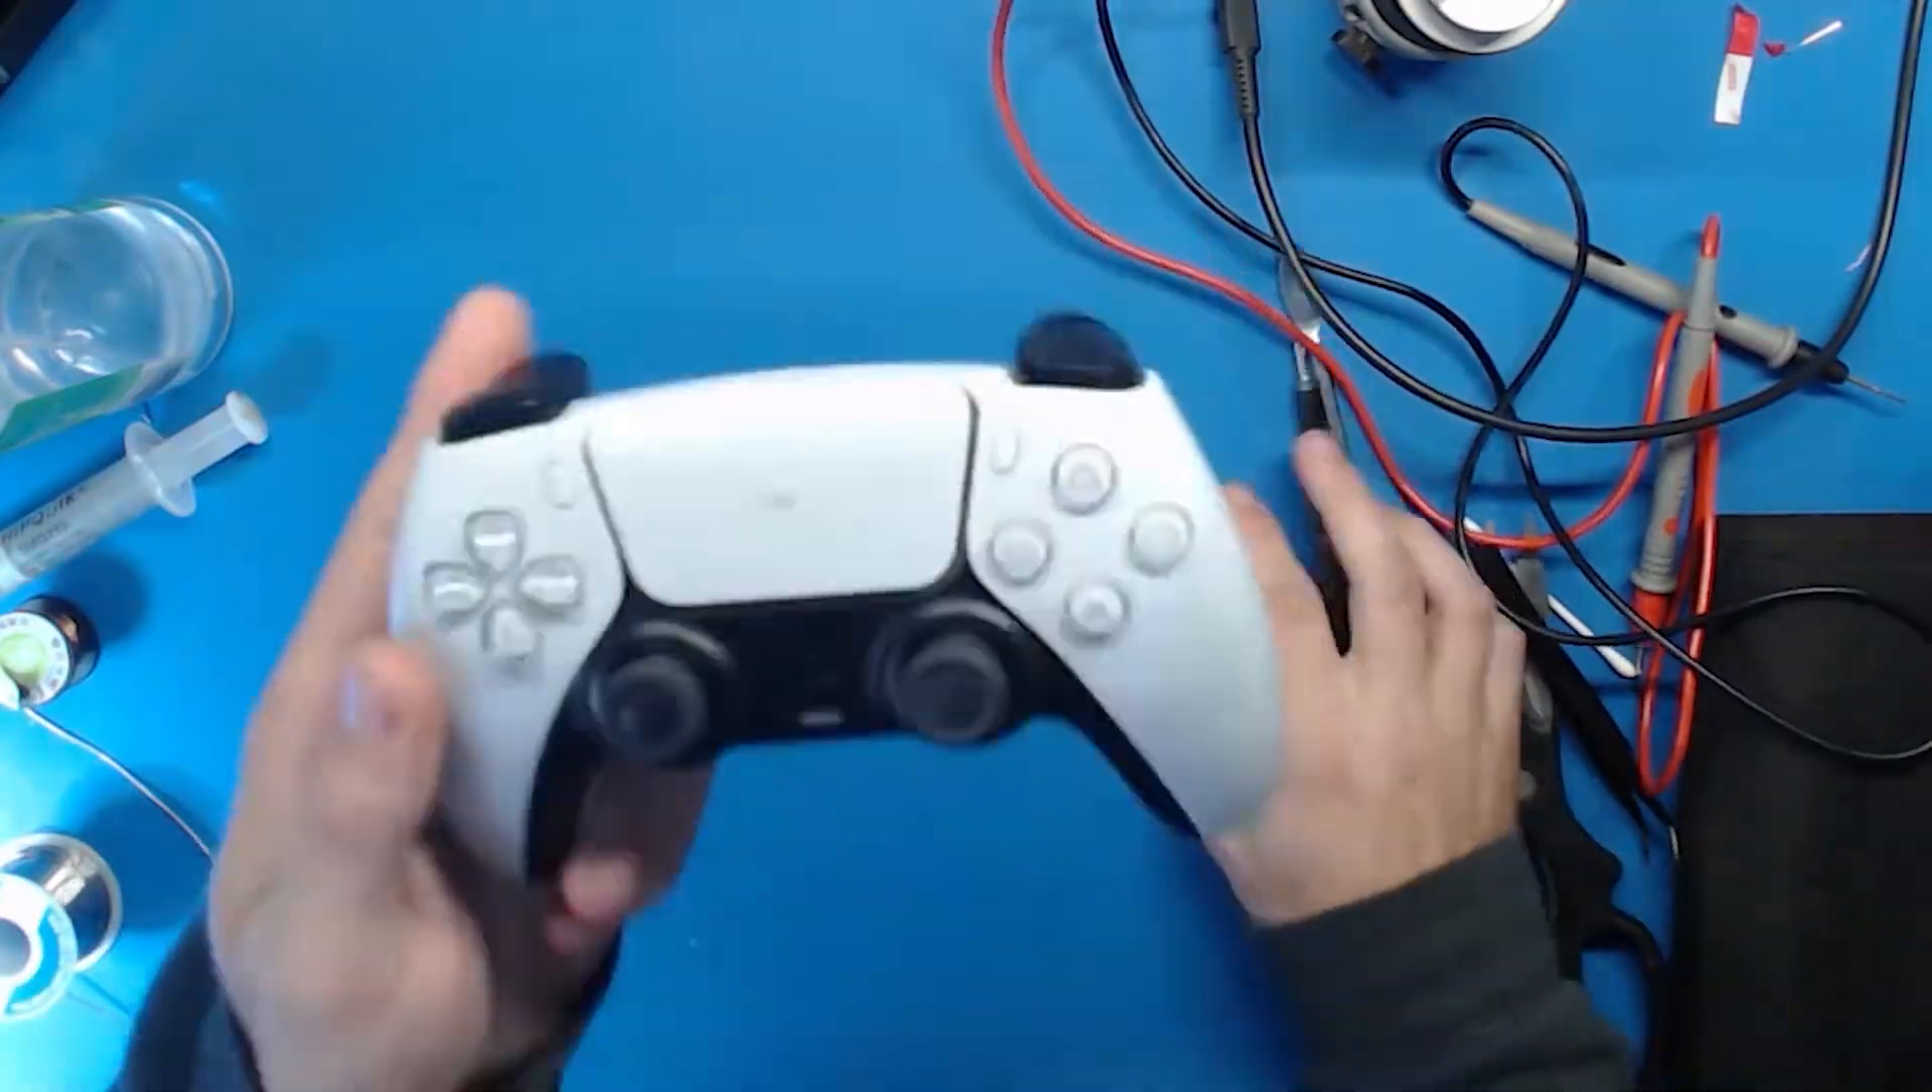So this control is back together.